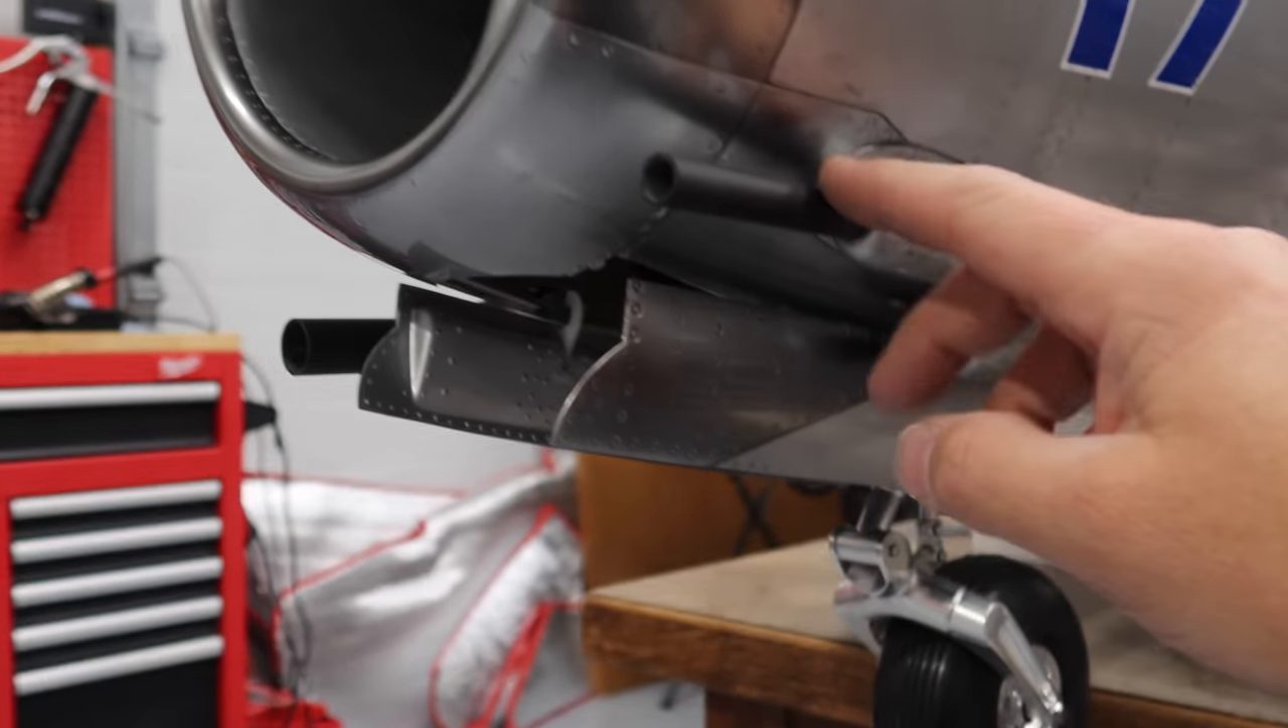All right, guys, and as a last step in this video, we installed our cannons.